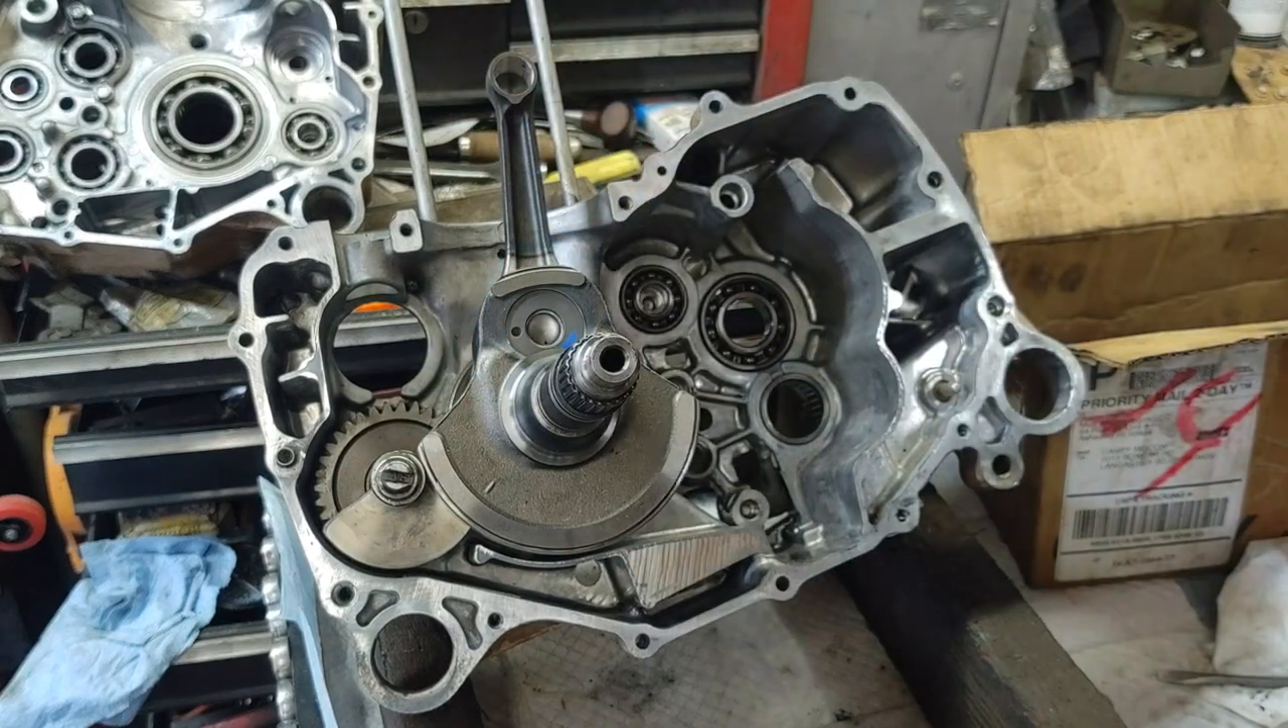All right guys got the crank pressed in there actually kind of upside down now.